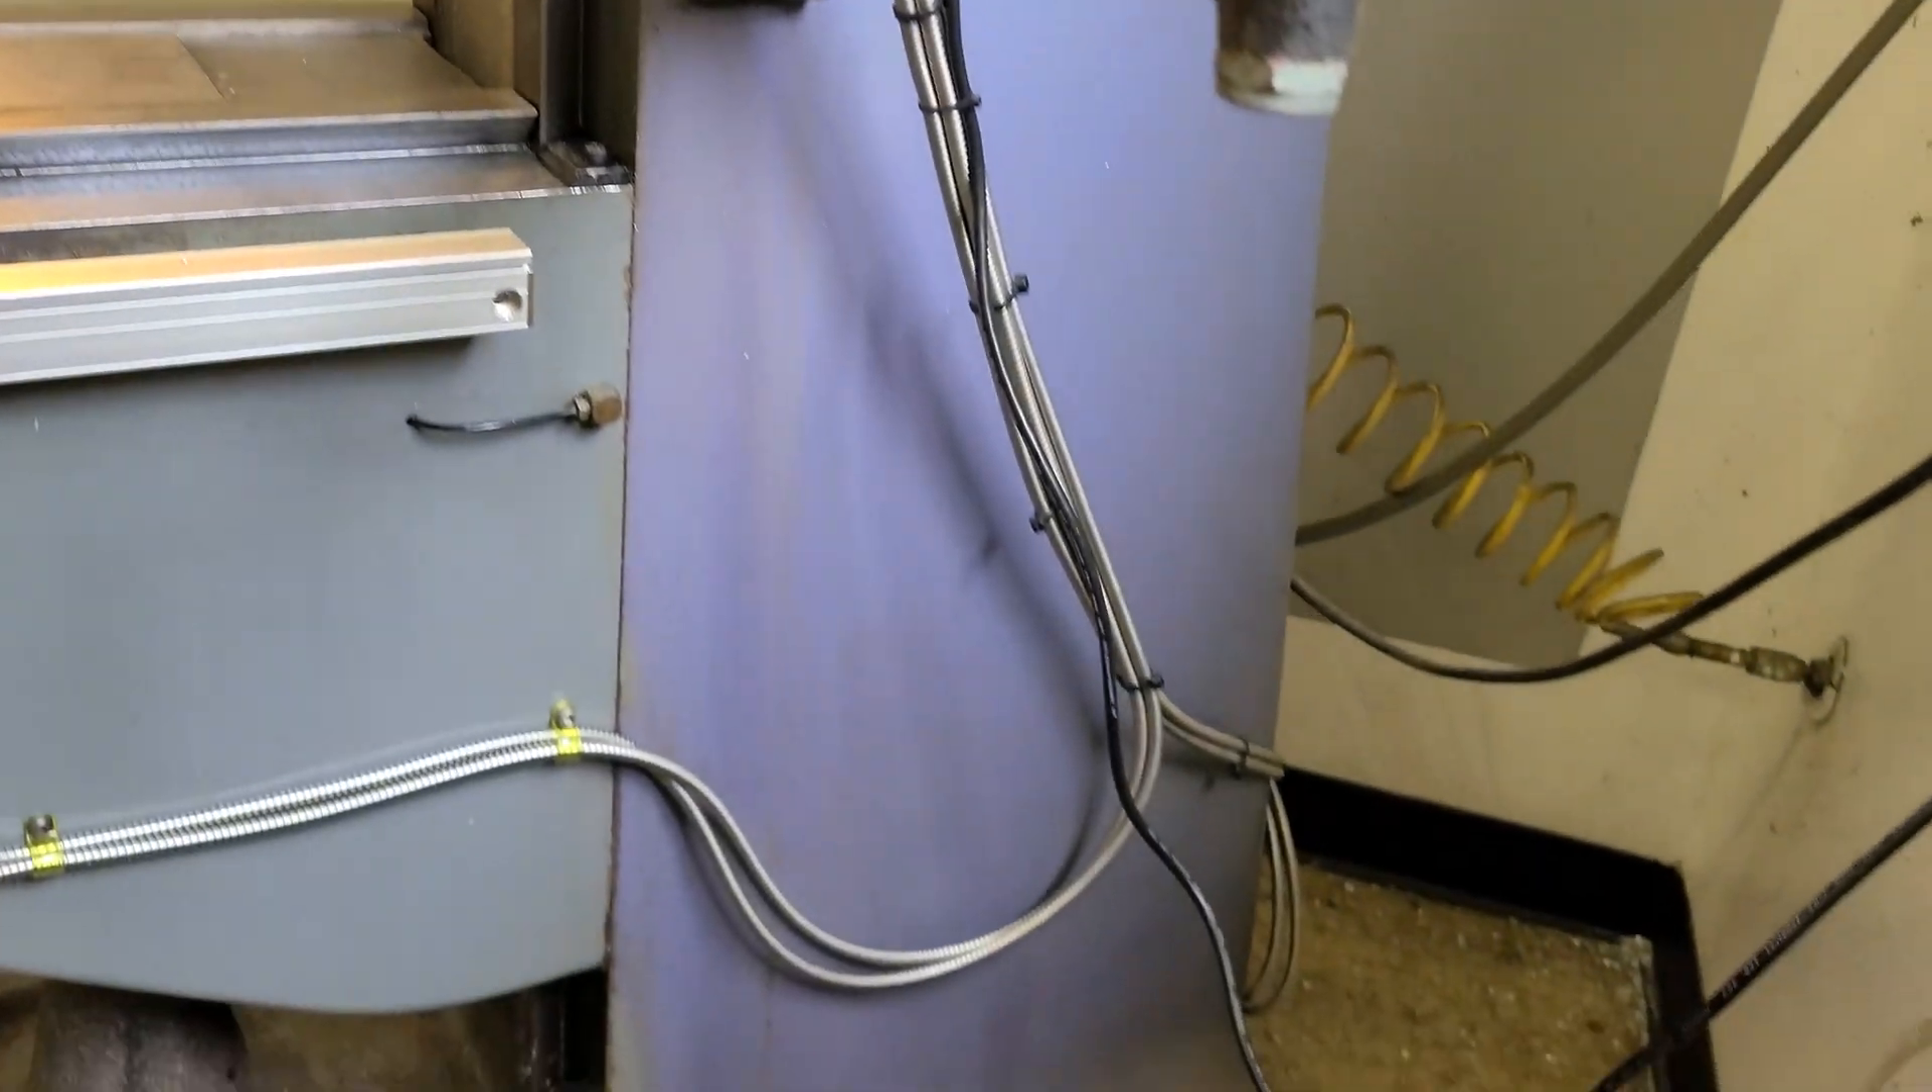So this we got all the wires tied up cable management is taken care of now.